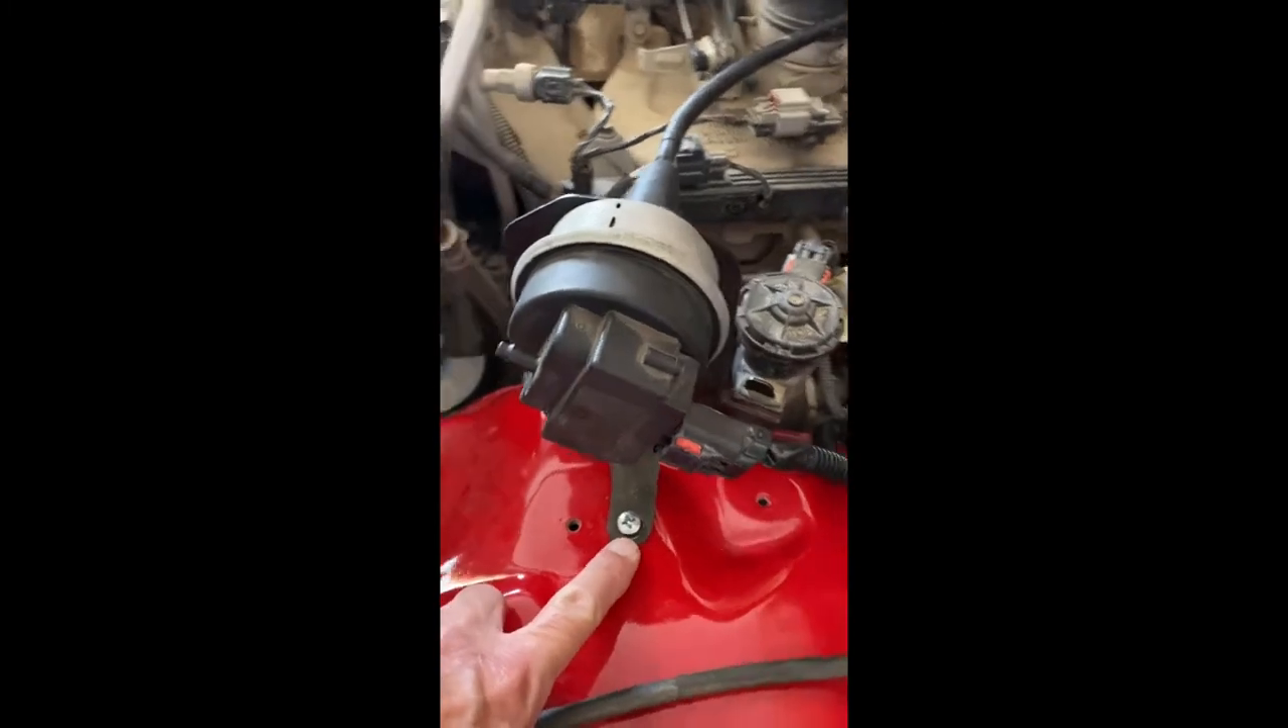I installed the servo unit here. You can see the bracket. I put a number 14 sheet metal screw there.